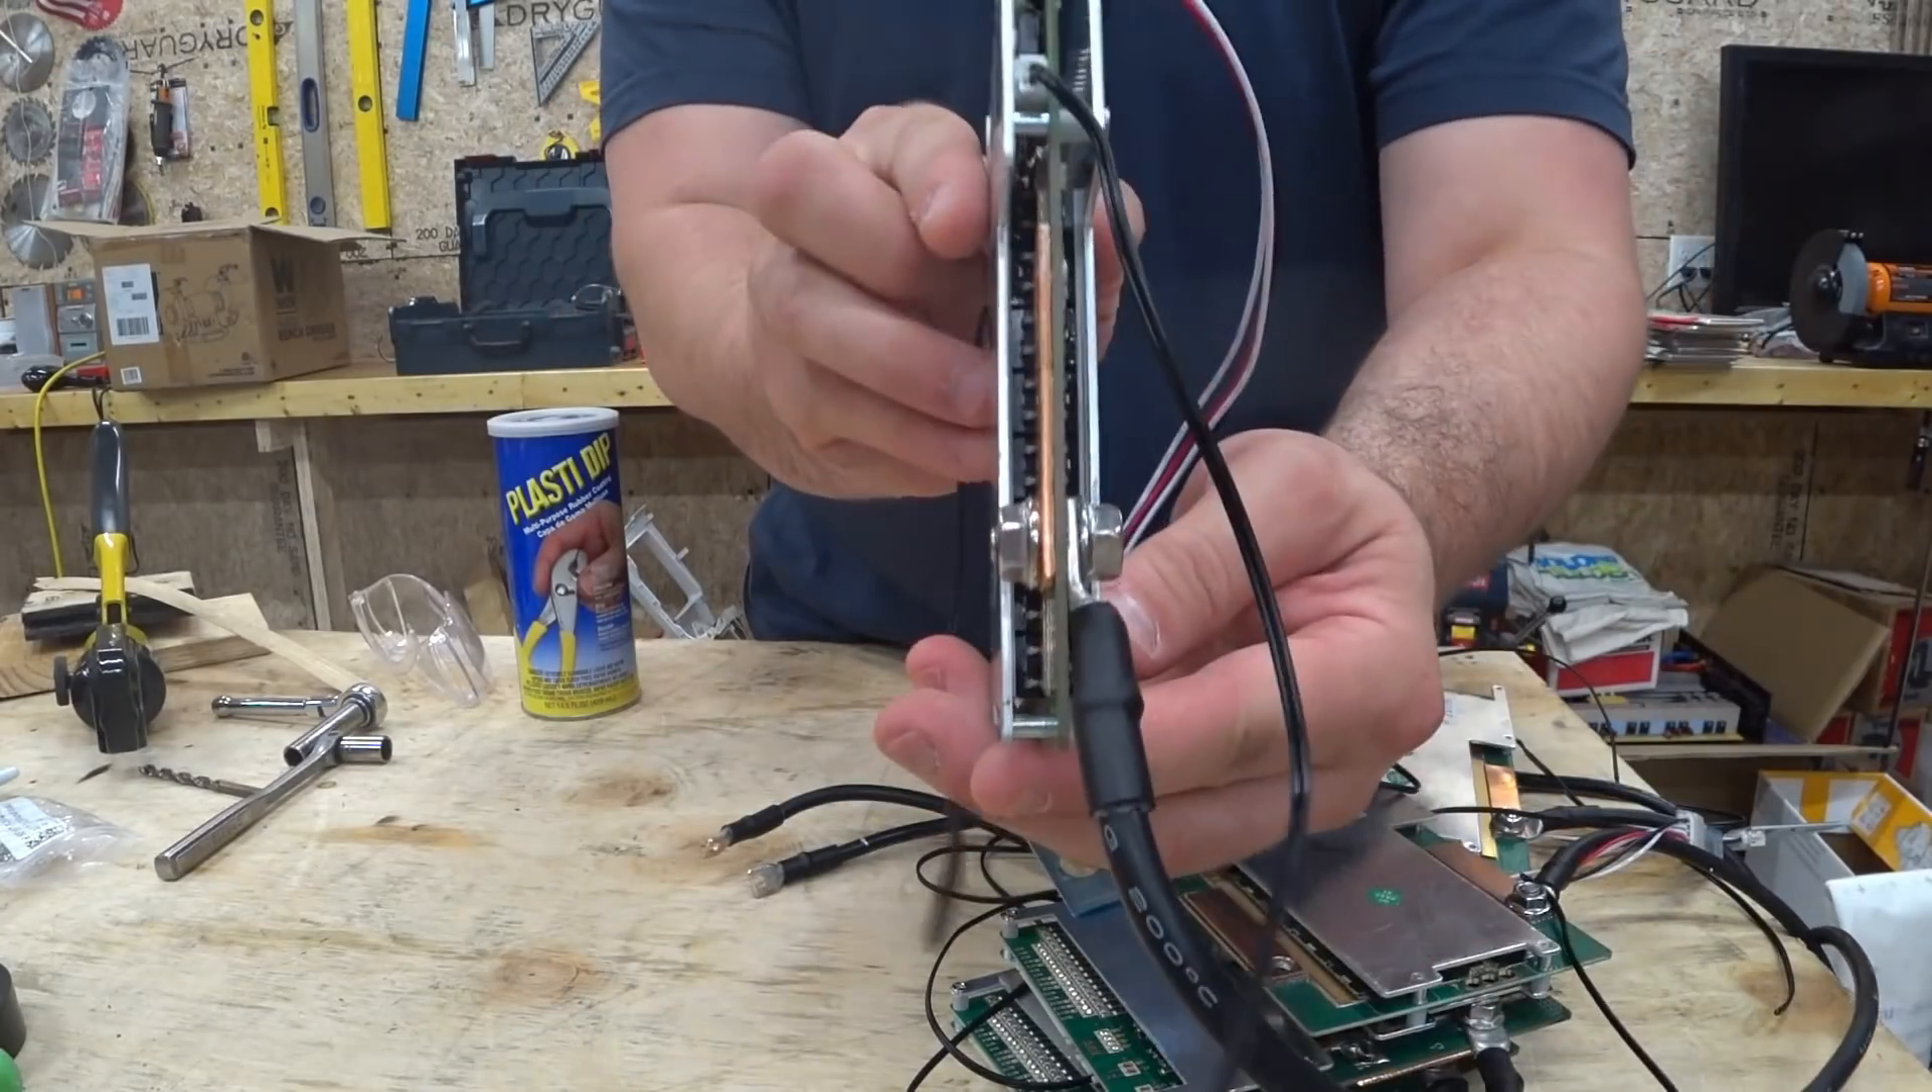Now one thing that has me a little bit concerned is the head of the bolt and the nut protrude past the face just slightly.